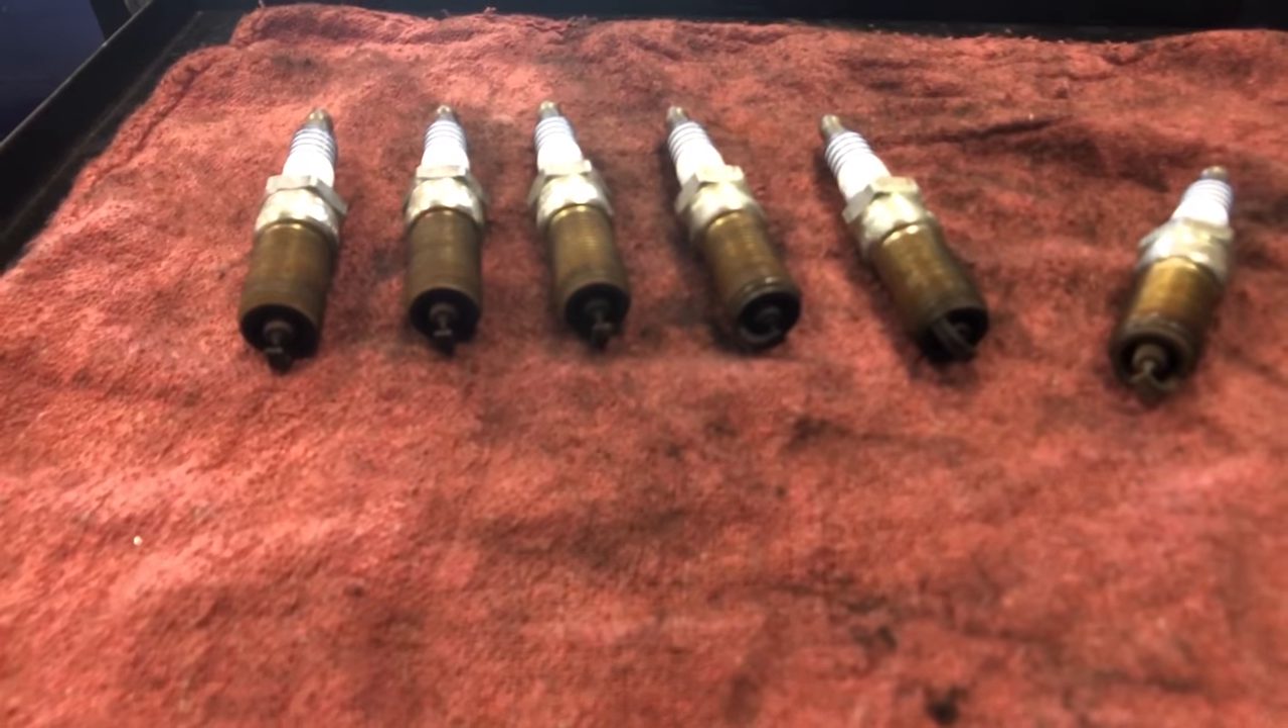All right, I got all the spark plugs out.